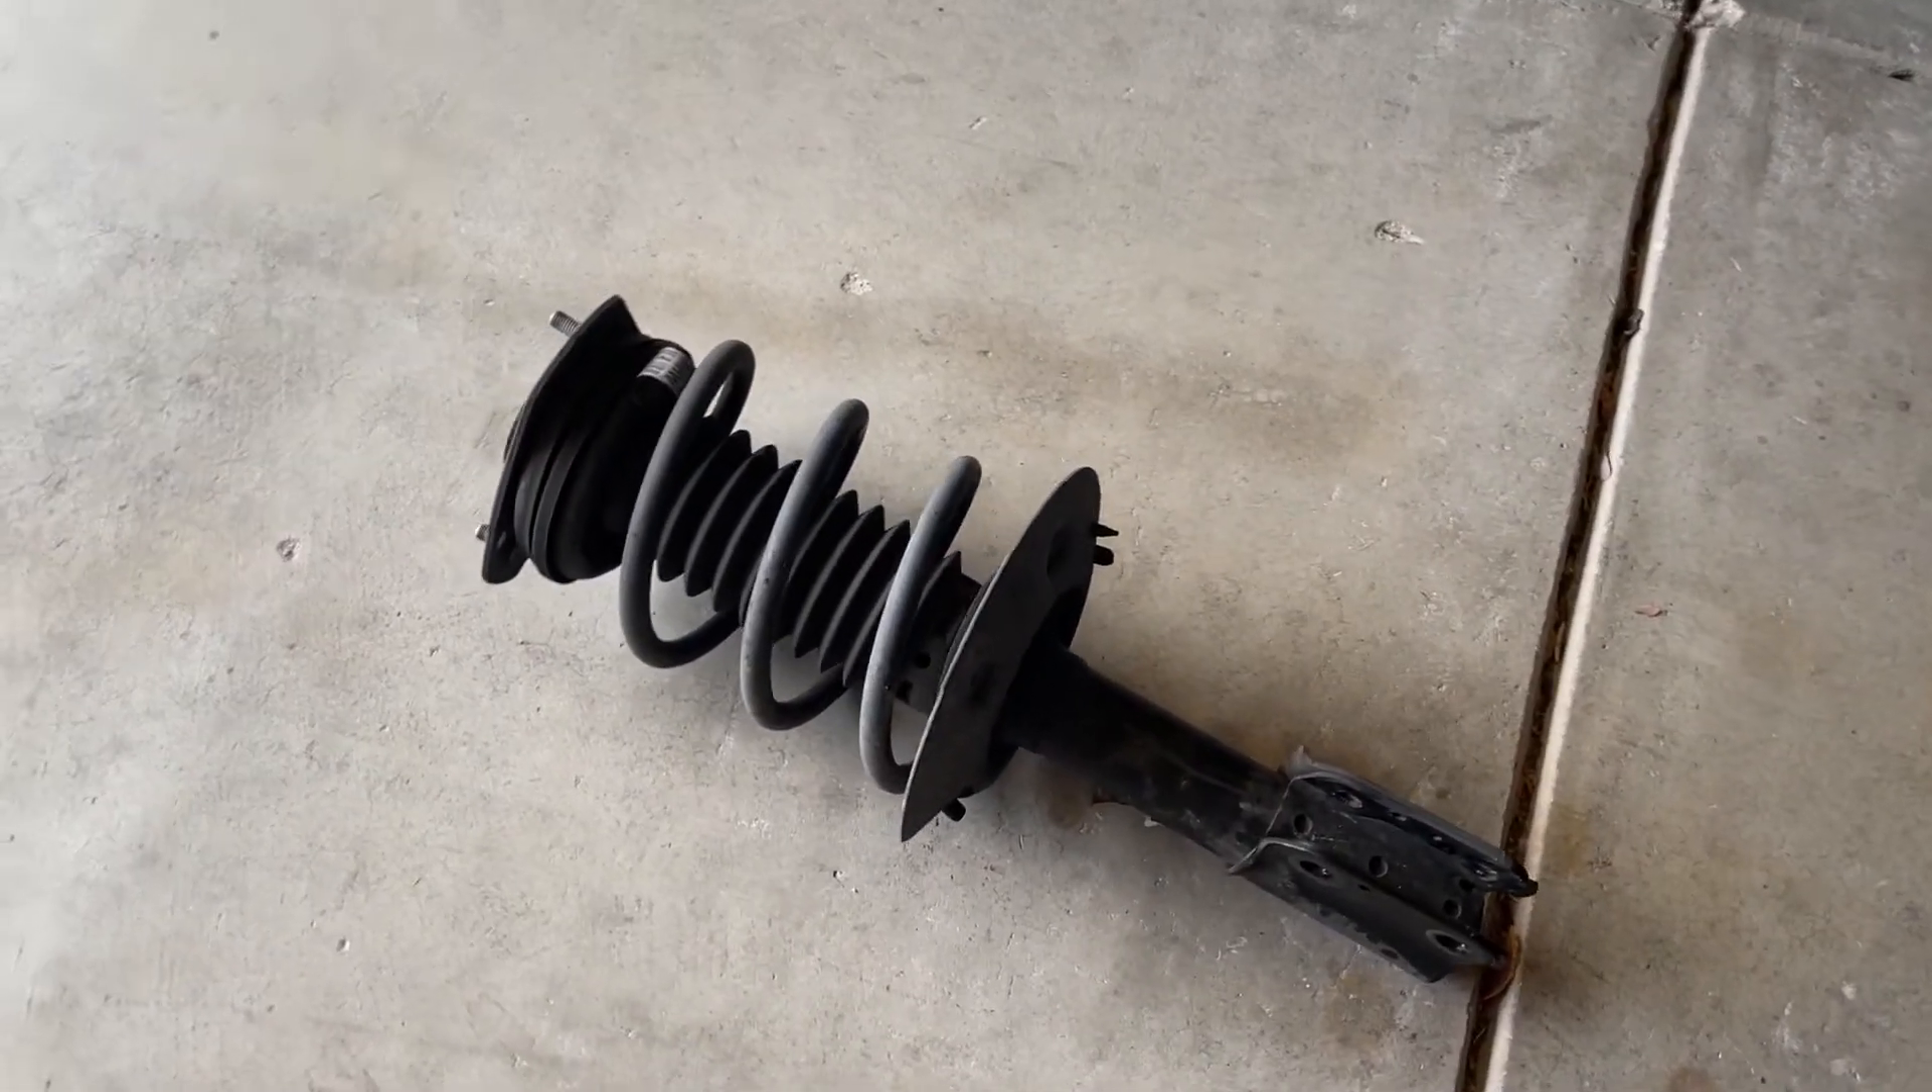So as you see I have the strut completely removed from the car.